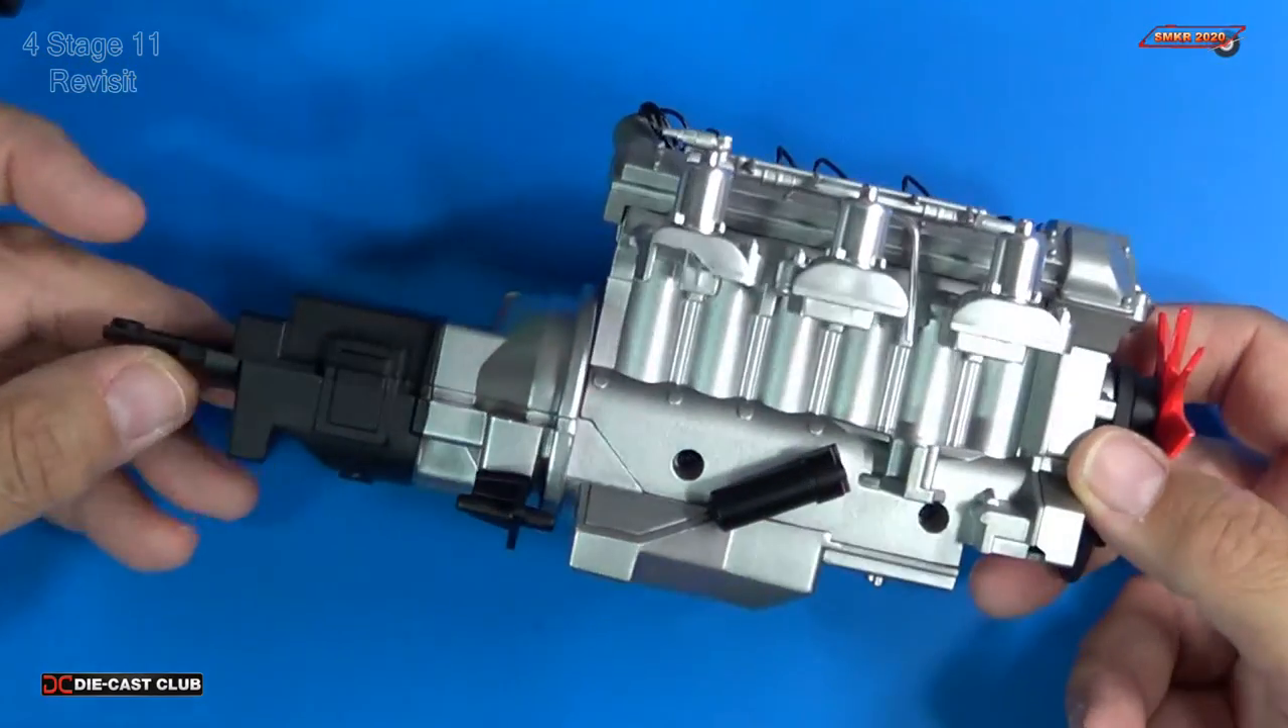Now, the transmission is mounted like it should be.